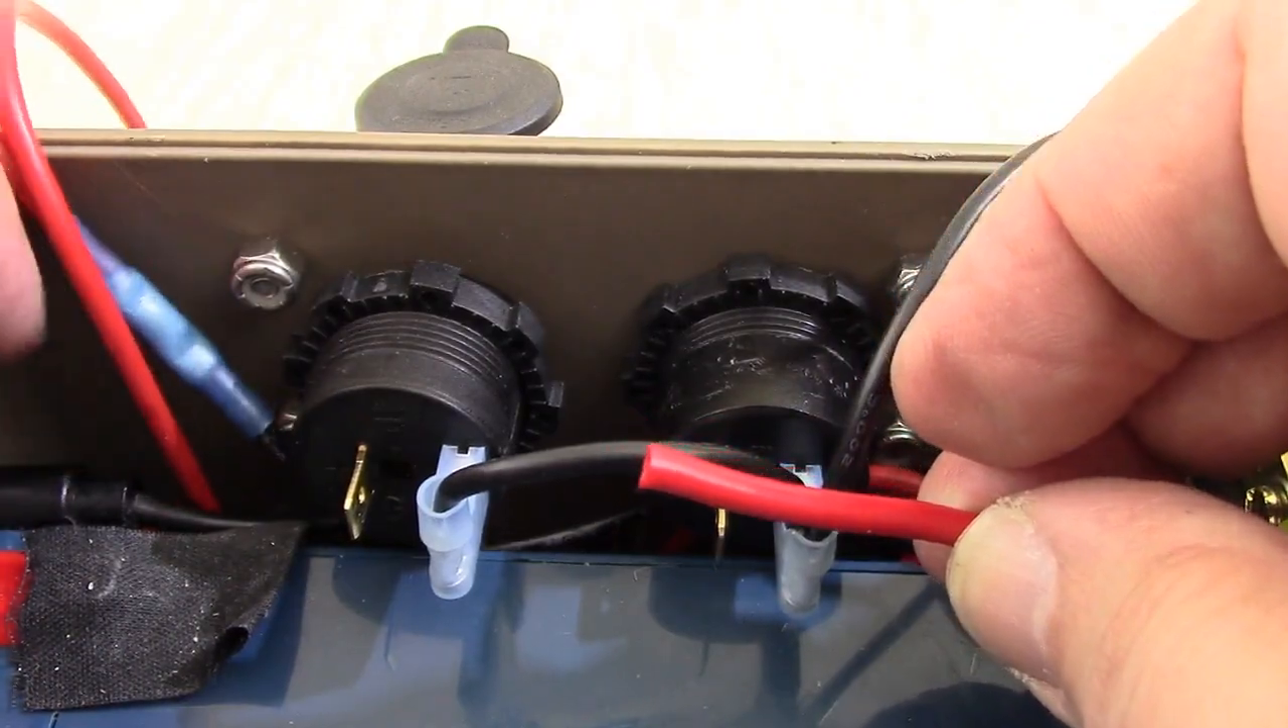So far the only other thing we'll have on this side that hasn't been connected is this red lead.